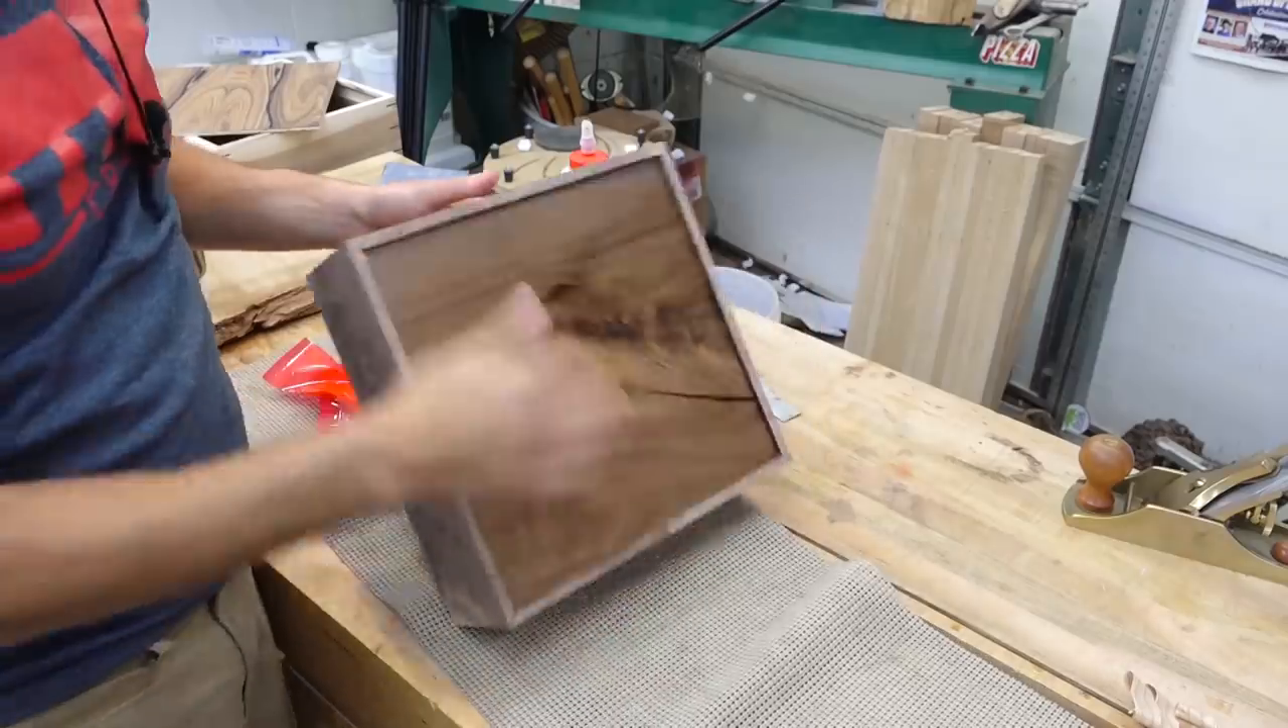There is the box all assembled.